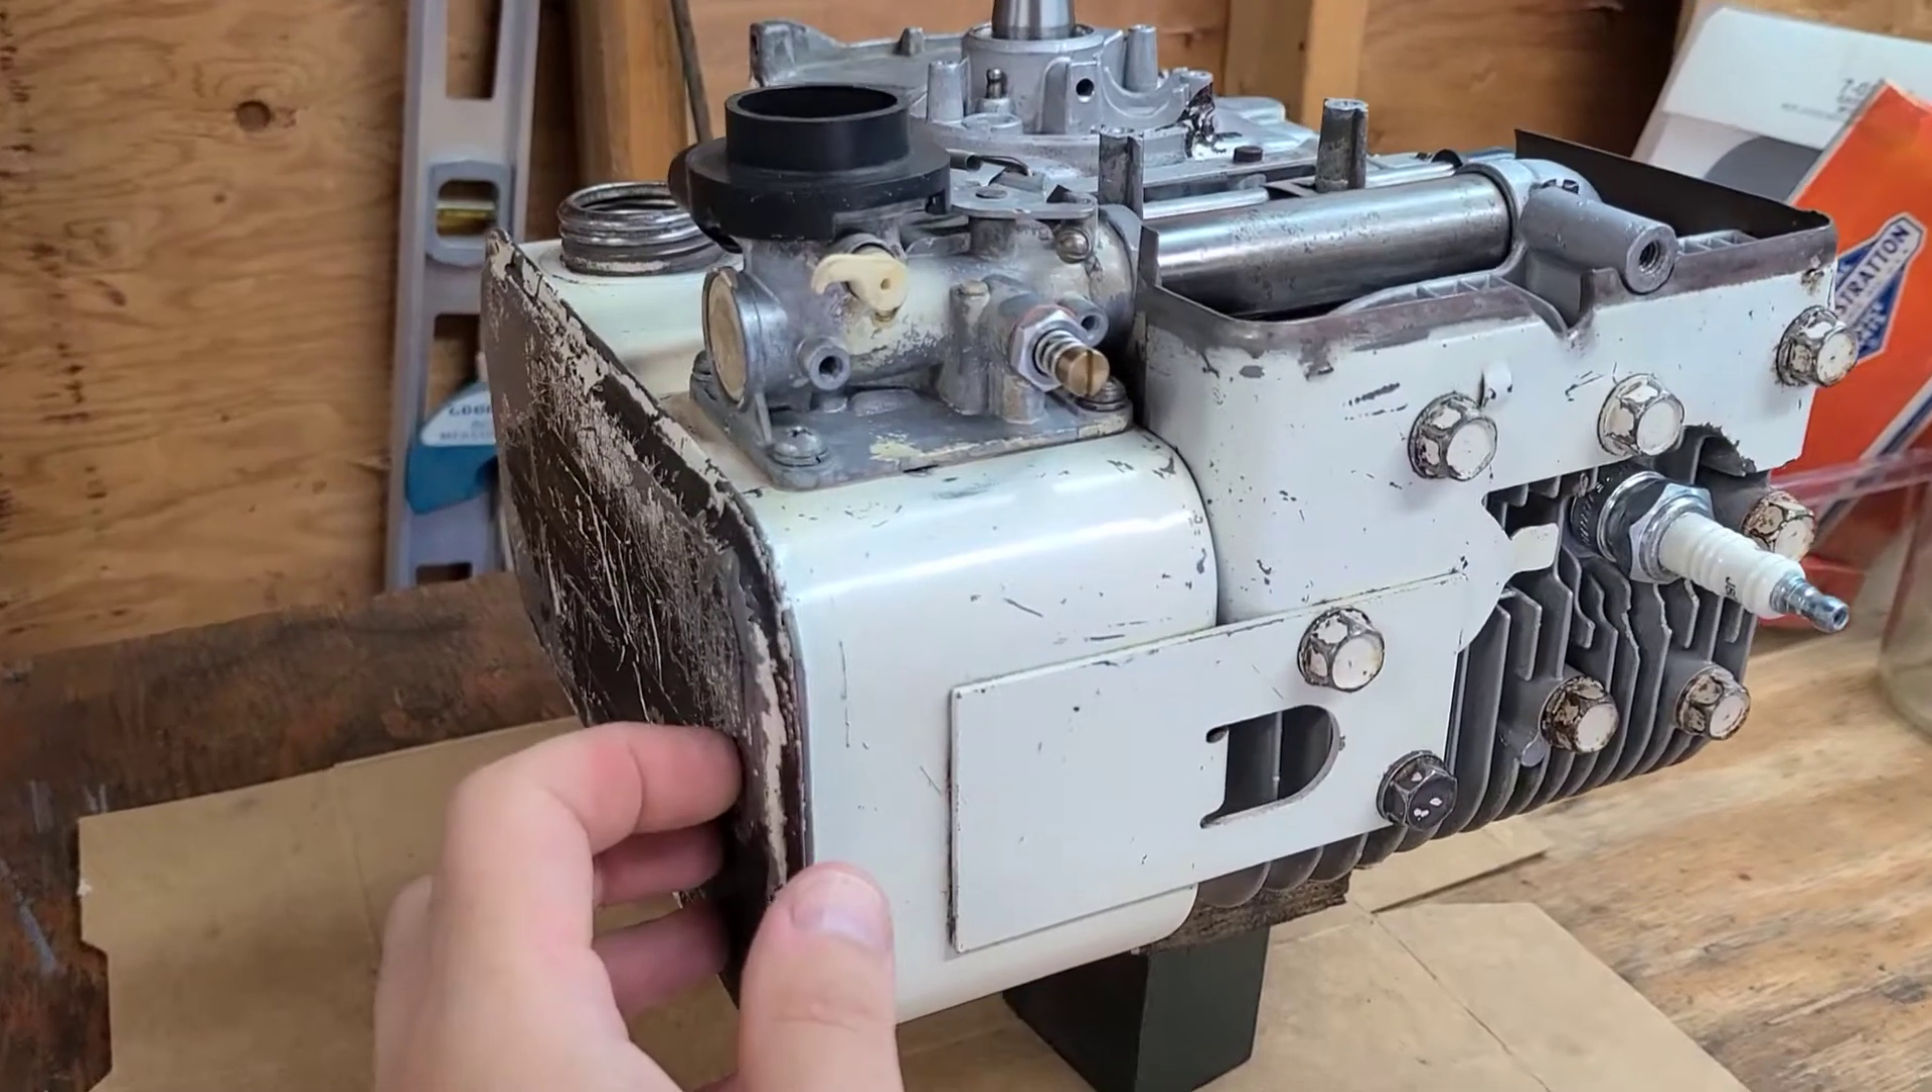Carburetor has been installed with the gas tank.